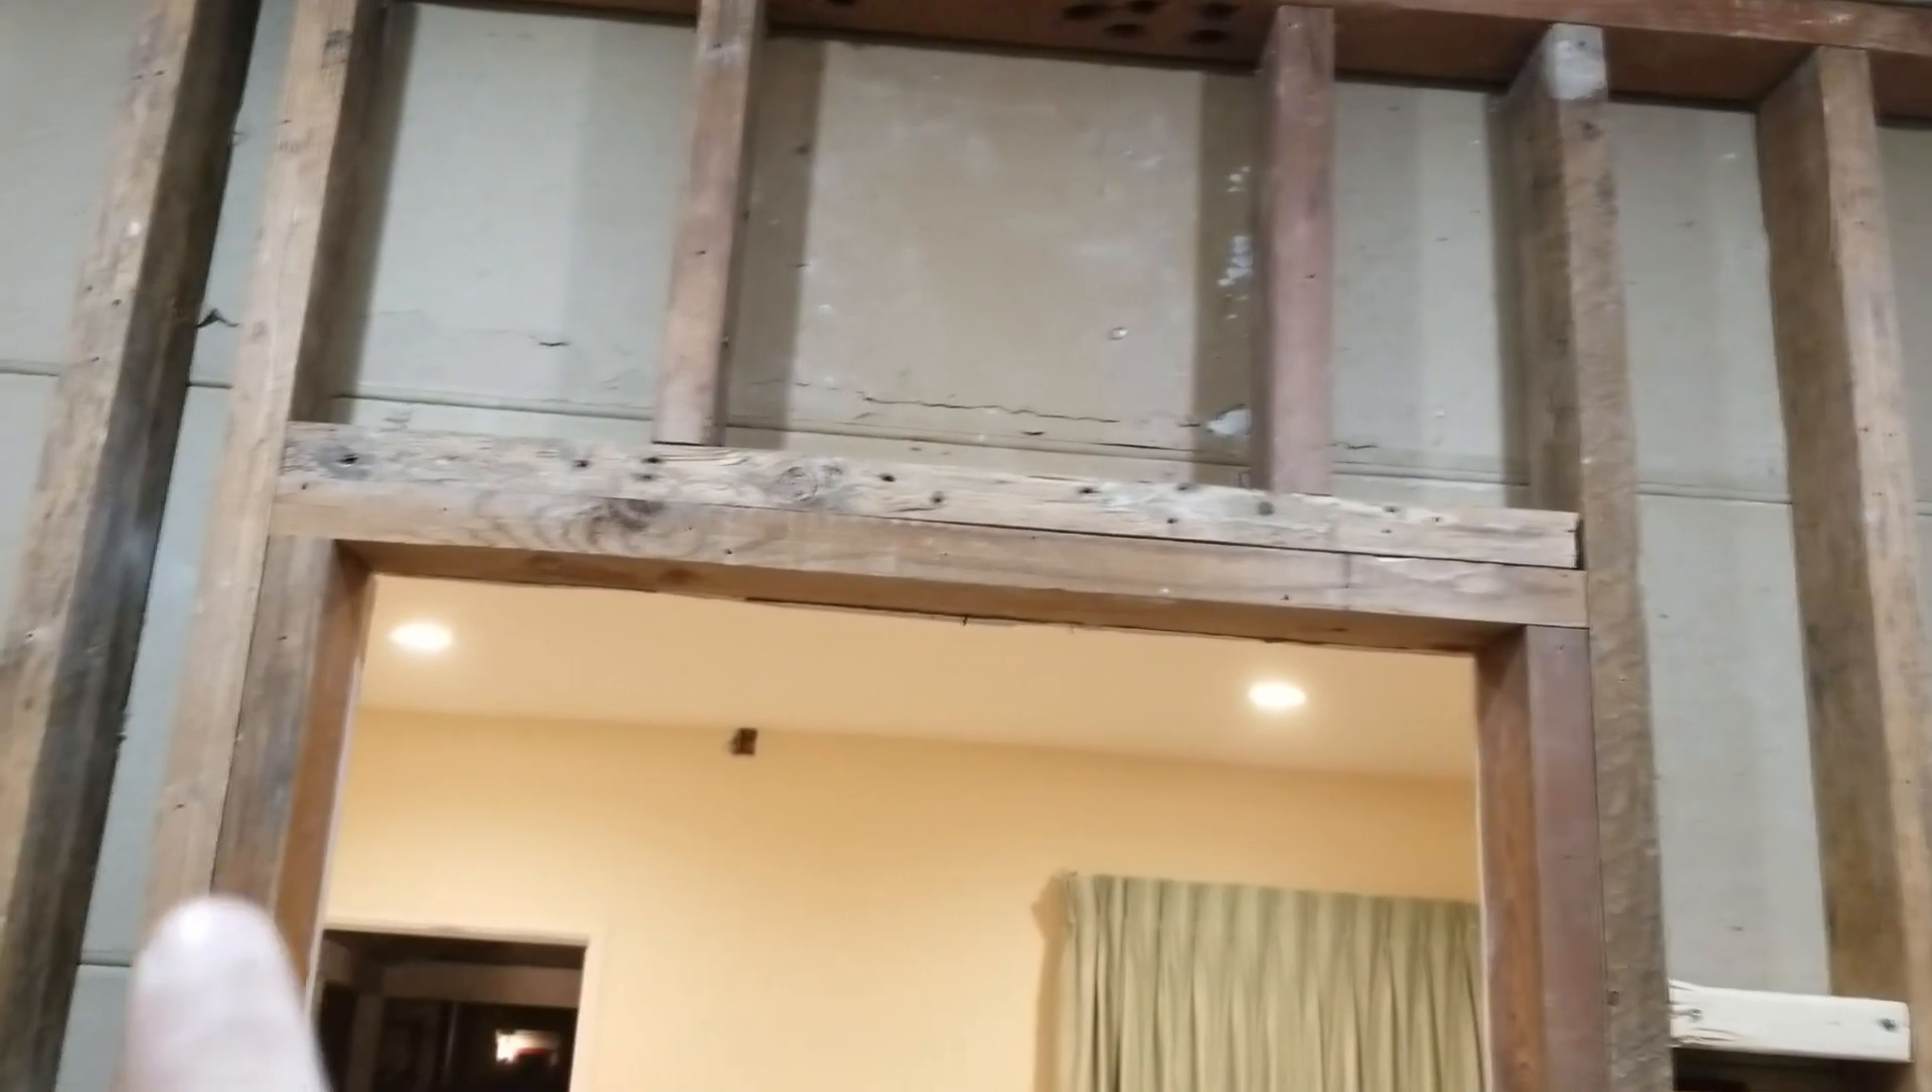We took those two studs and put them right here on either side of the opening here of our framed opening and those become our jack studs.